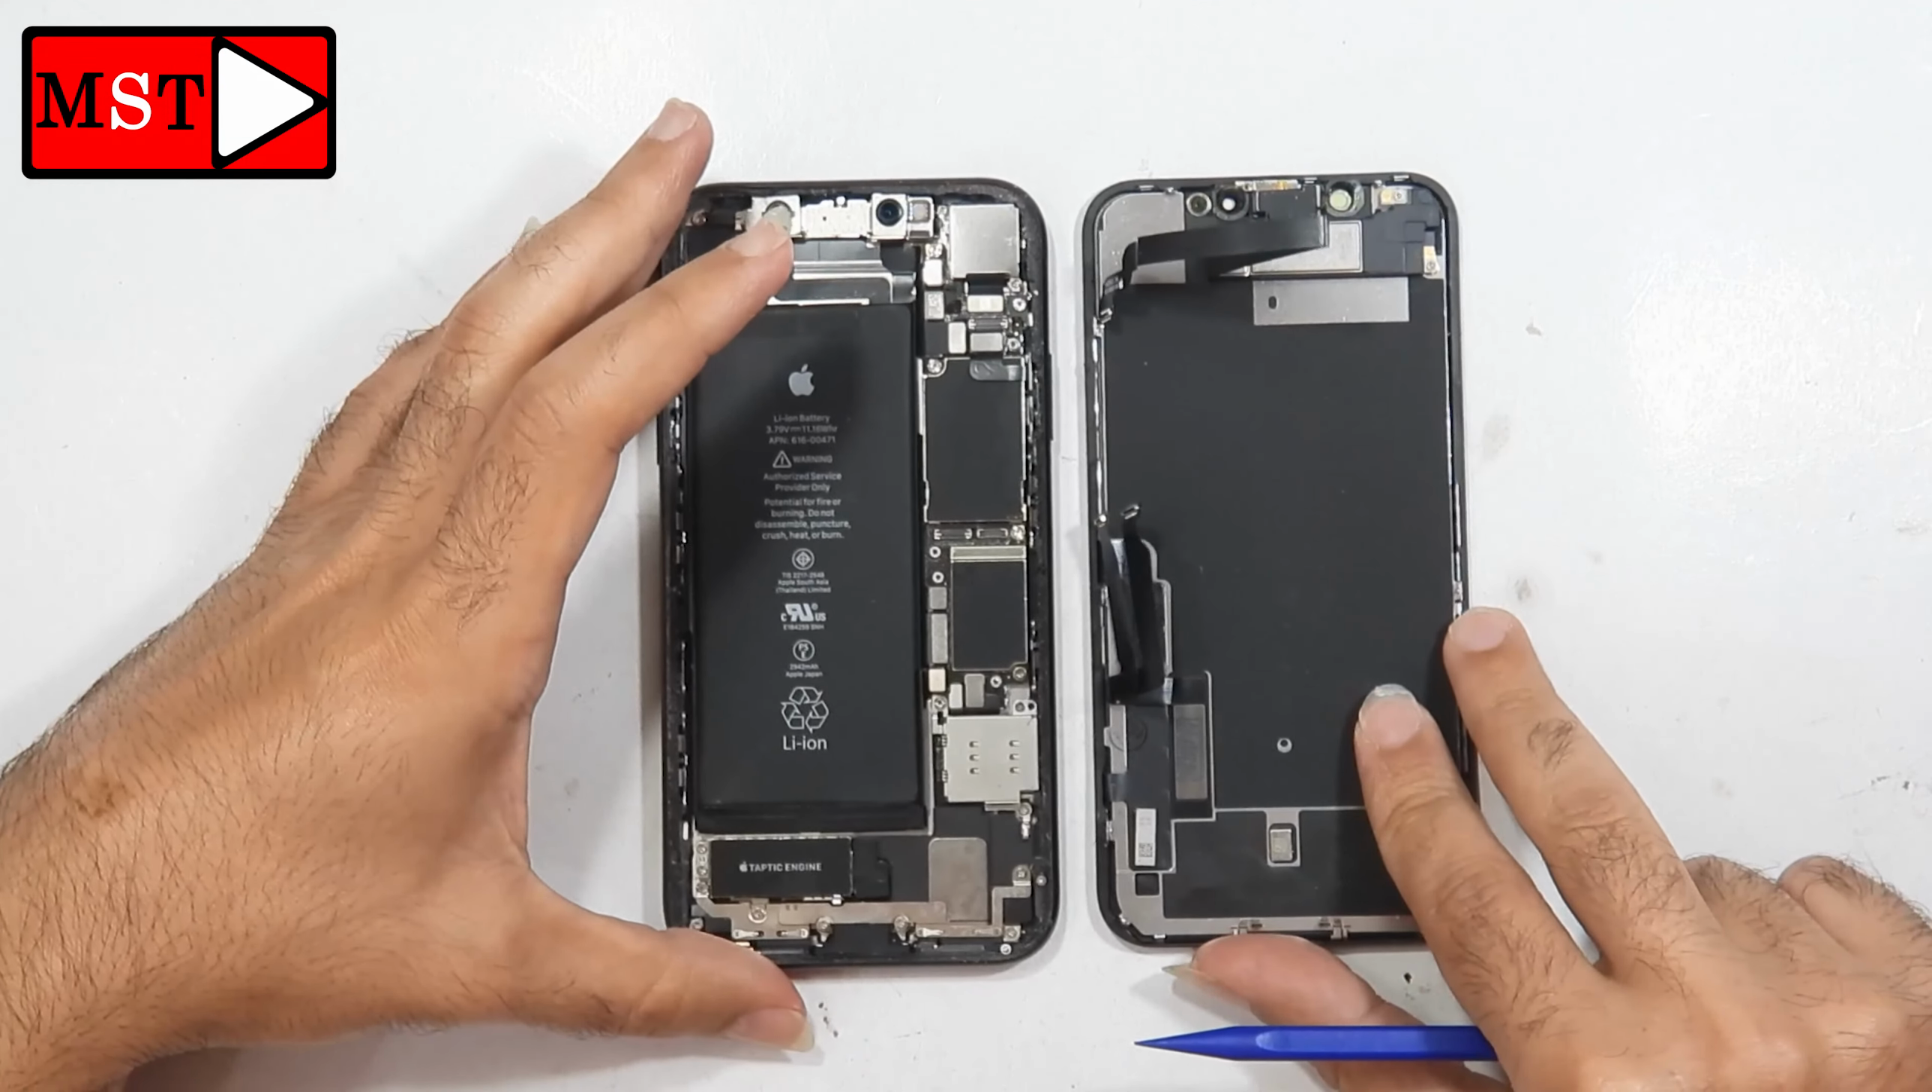Now, we have the screen out.